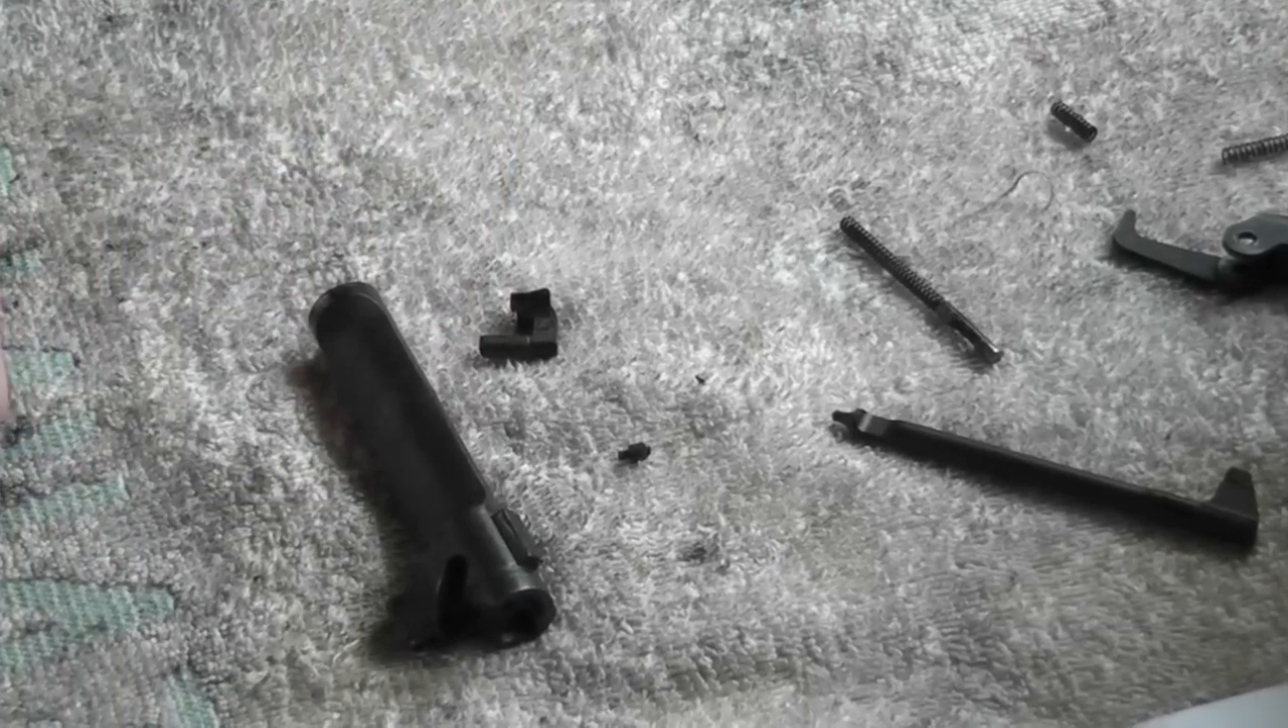And that's the complete disassembly of the bolt.